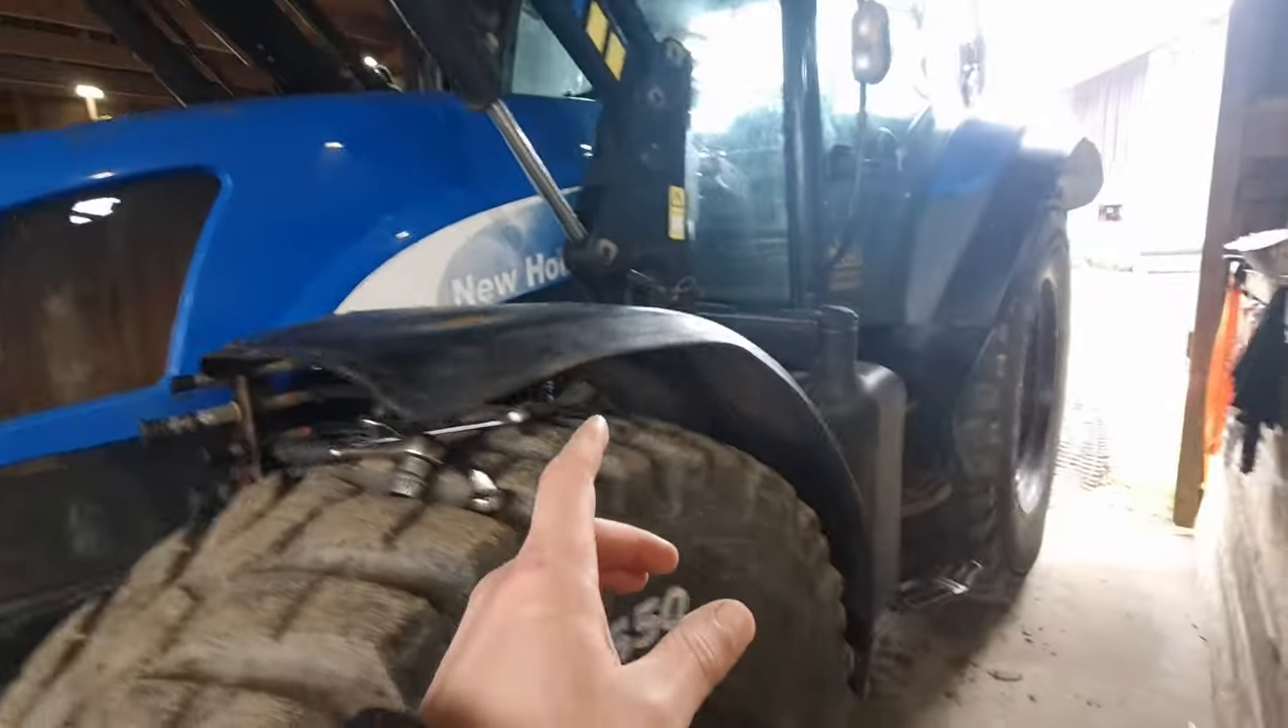The fender is on. It's wide up top there. And then it narrows down.